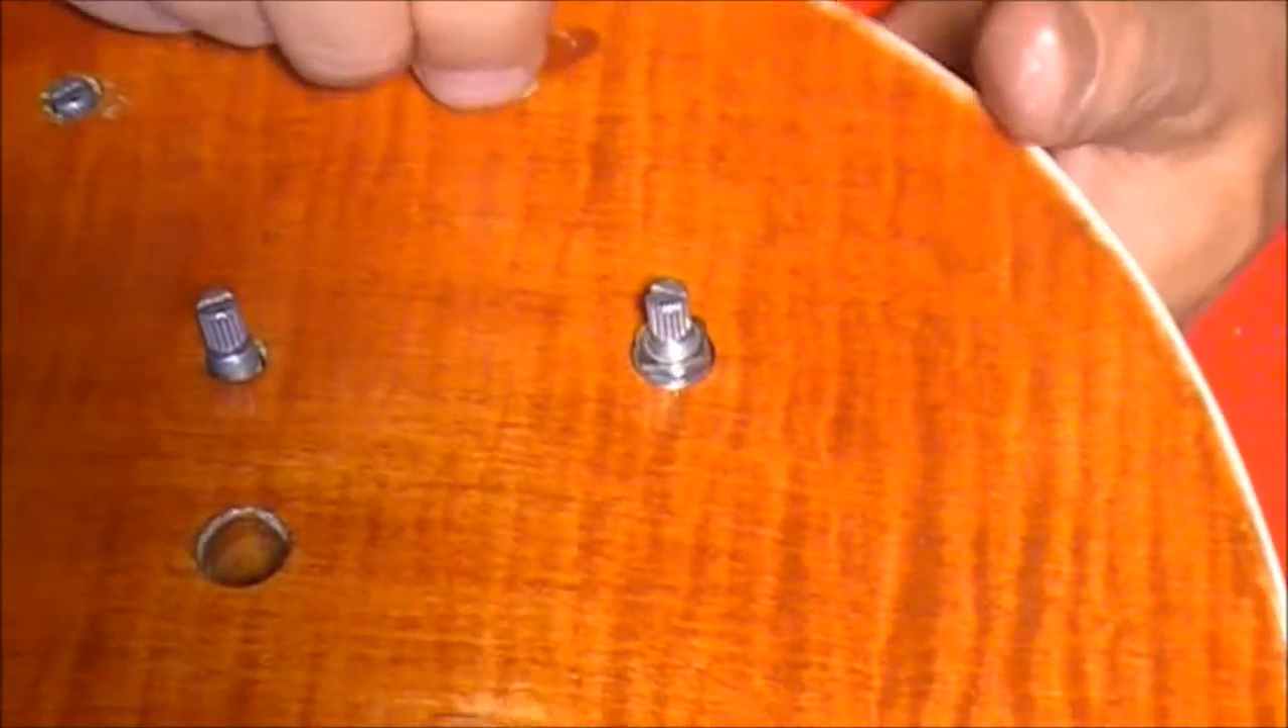So I'm pushing the potentiometer through so it's all the way through the top.